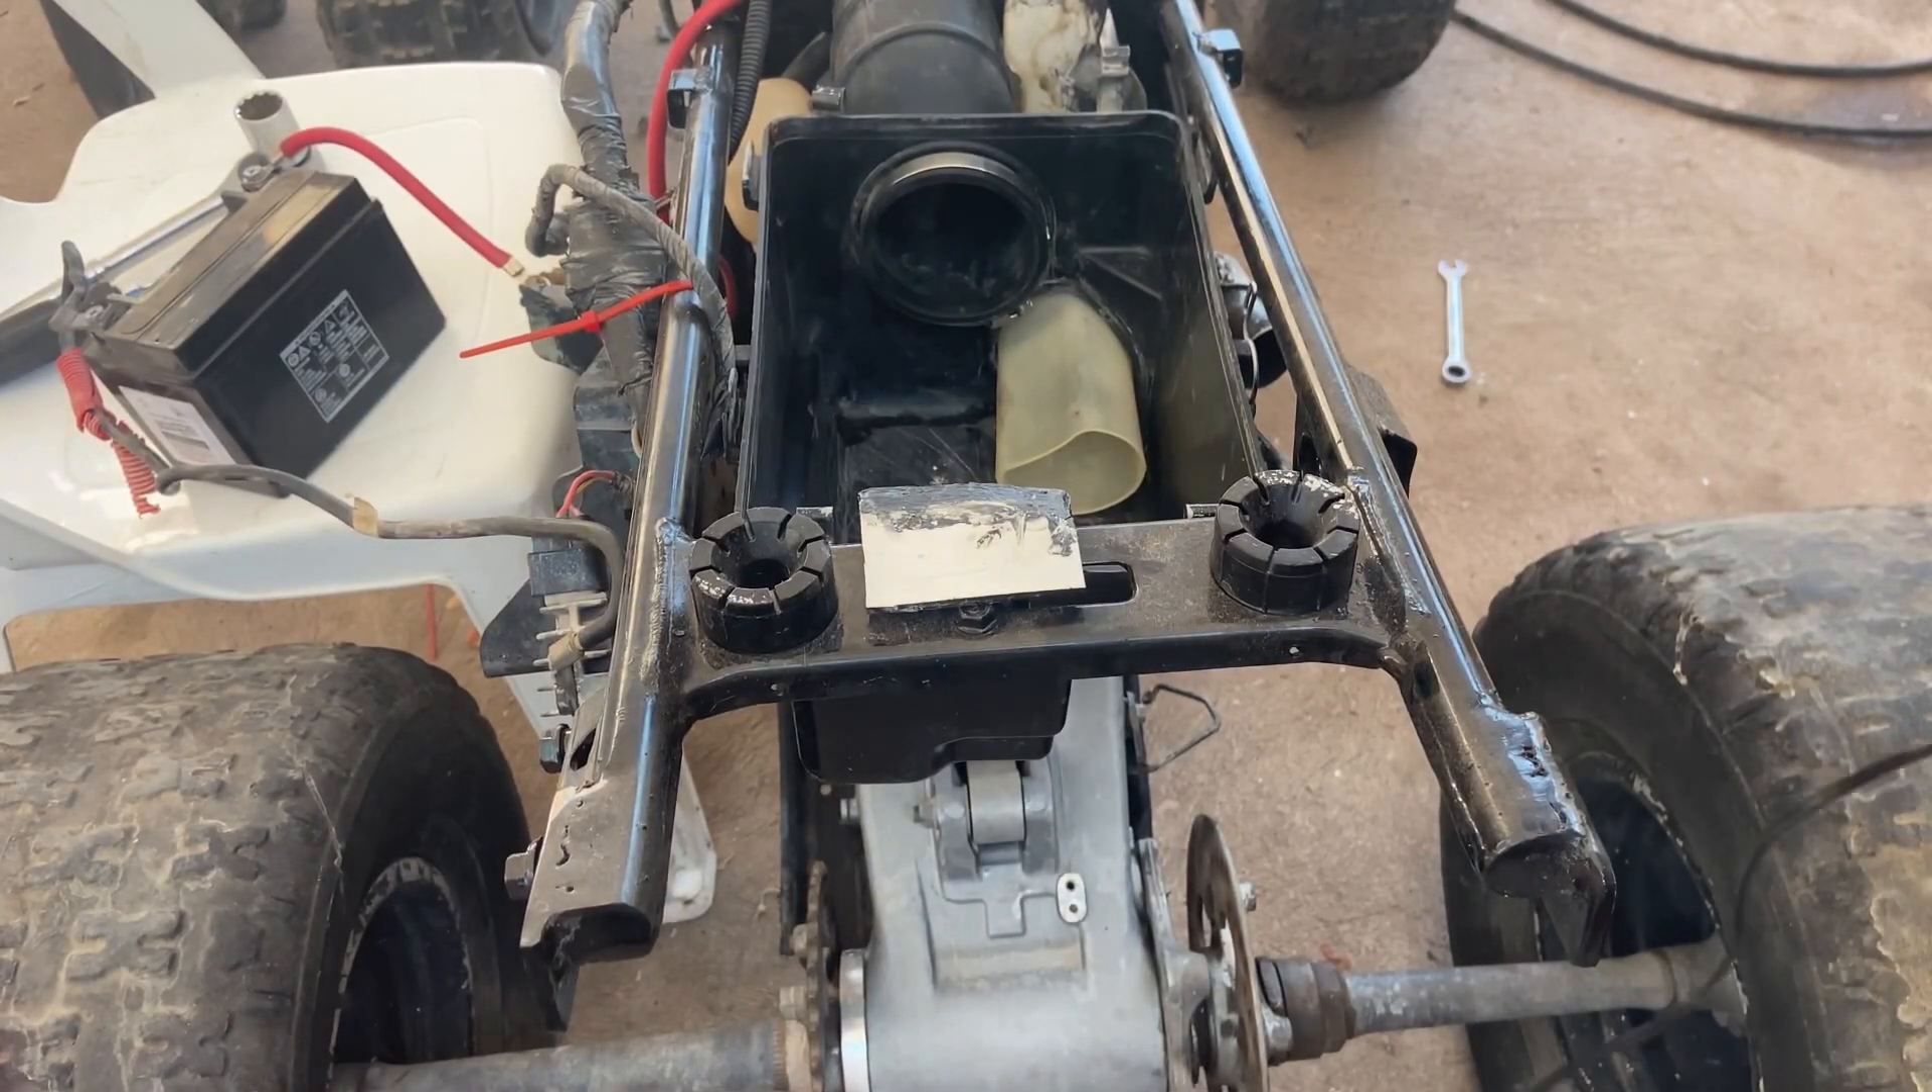Miren la caja del filtro ya la instalé o sea ya está puesto acá.